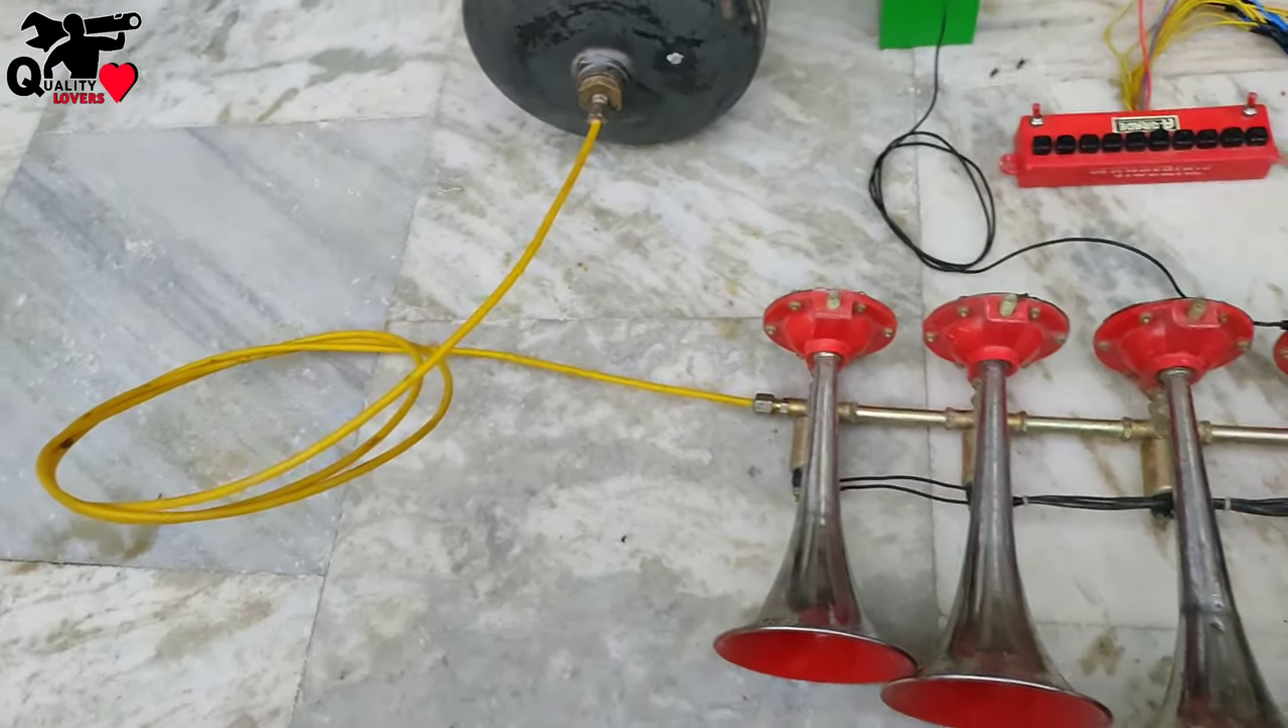एर पाइप का कनेक्शन भी कर दिया ये टंकी के साथ।